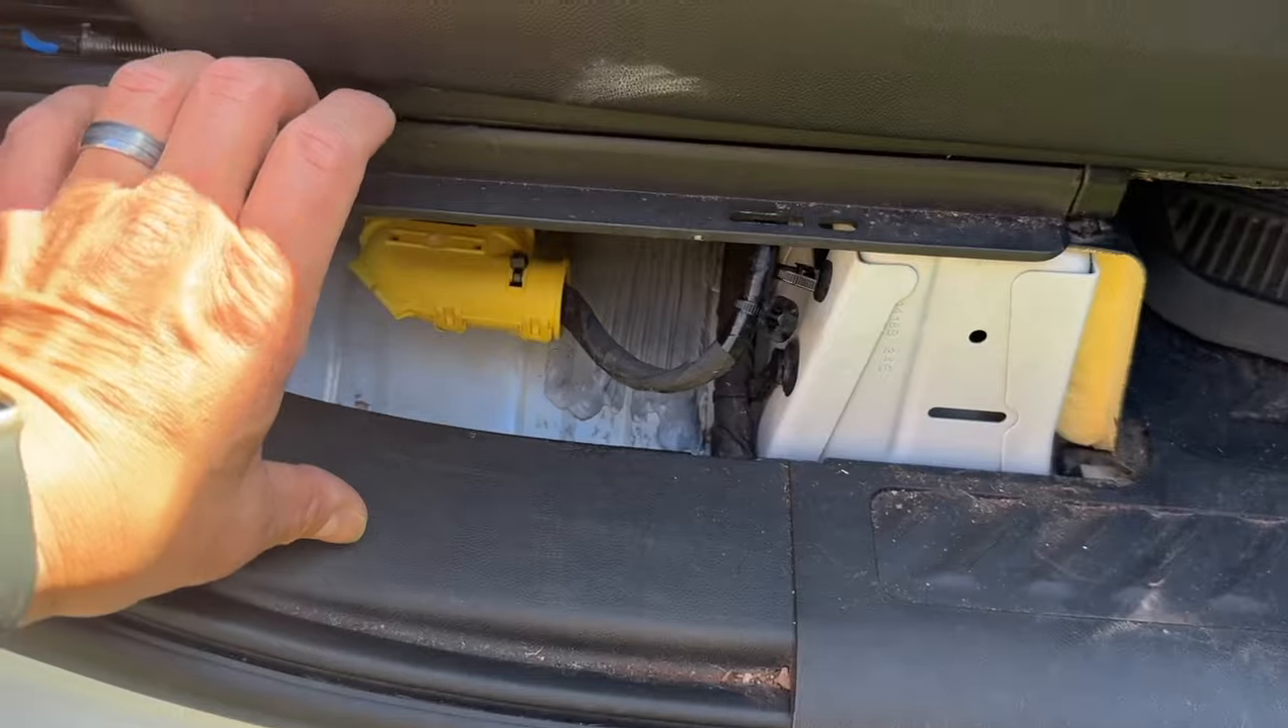The customer already removed the cover here but this trim piece essentially just pops up and off.